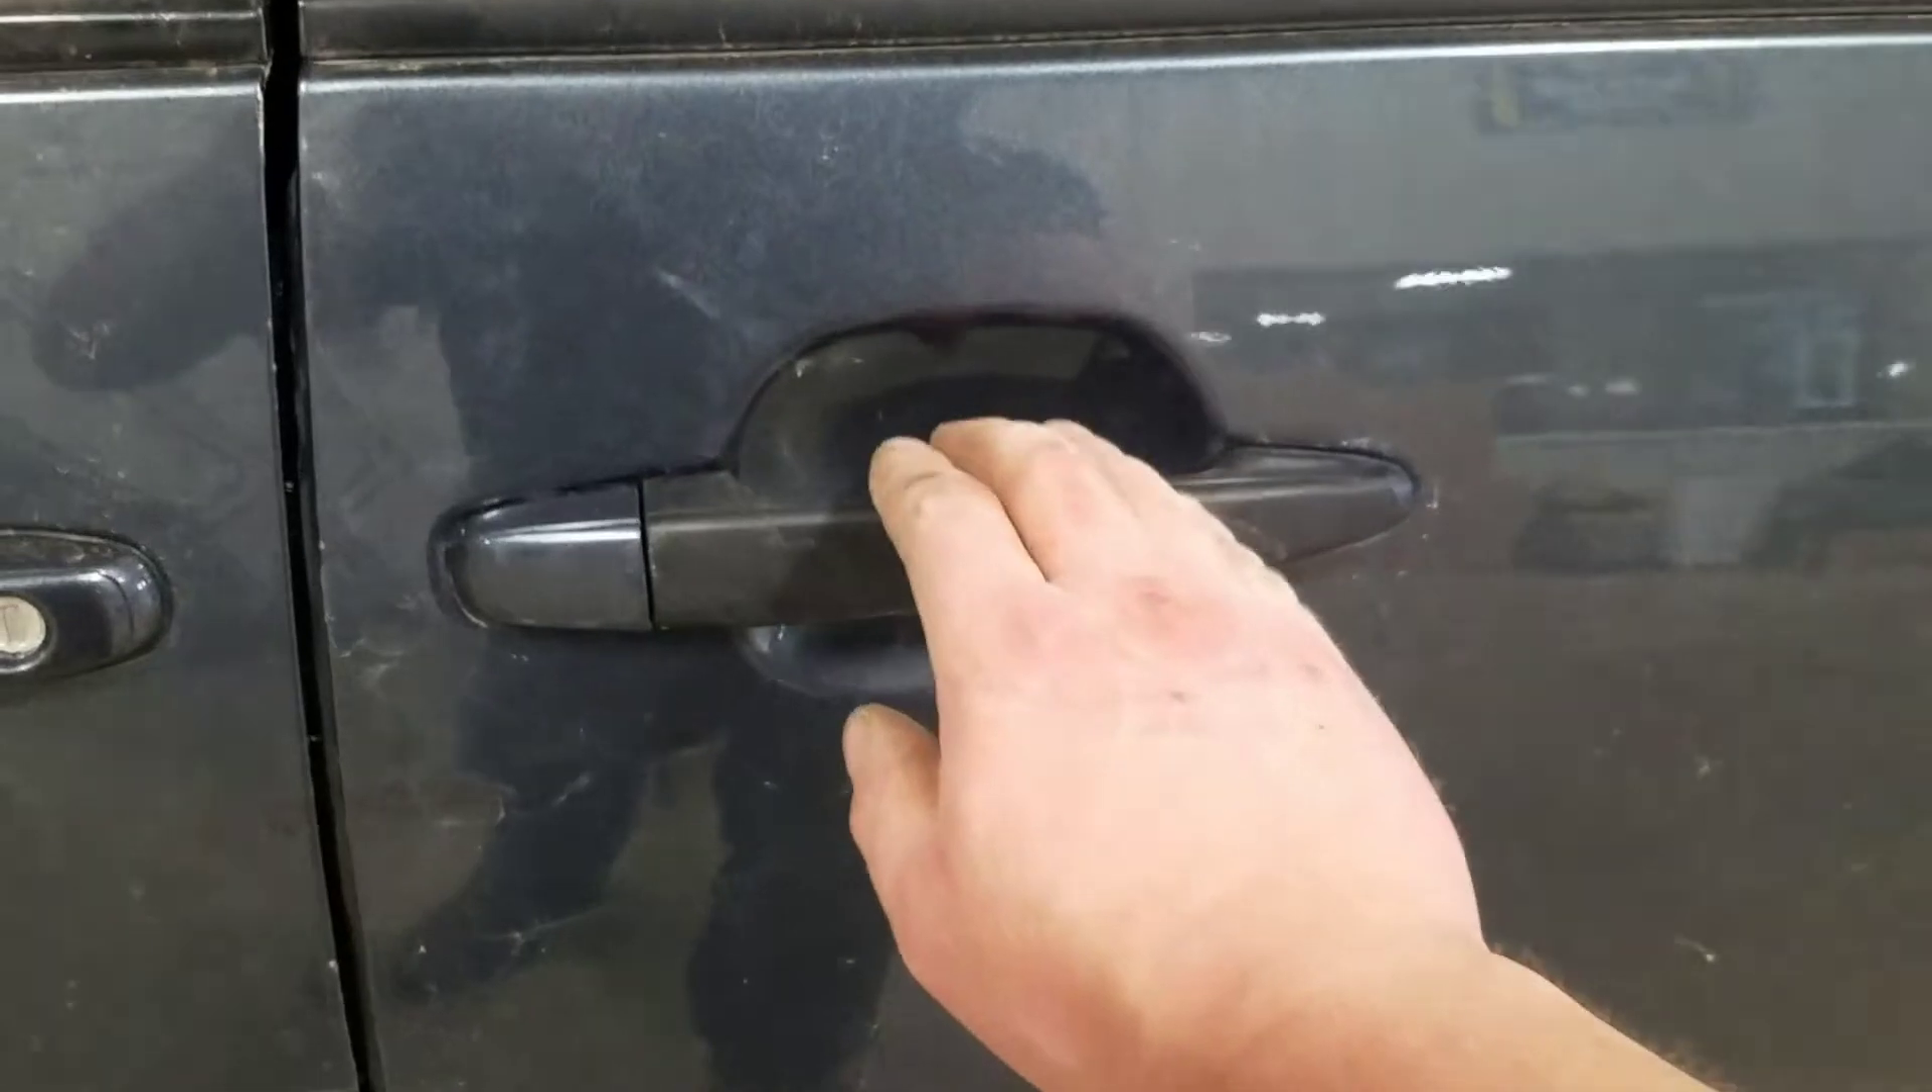Okay so we got finished, got it all assembled, got the new door handle on.